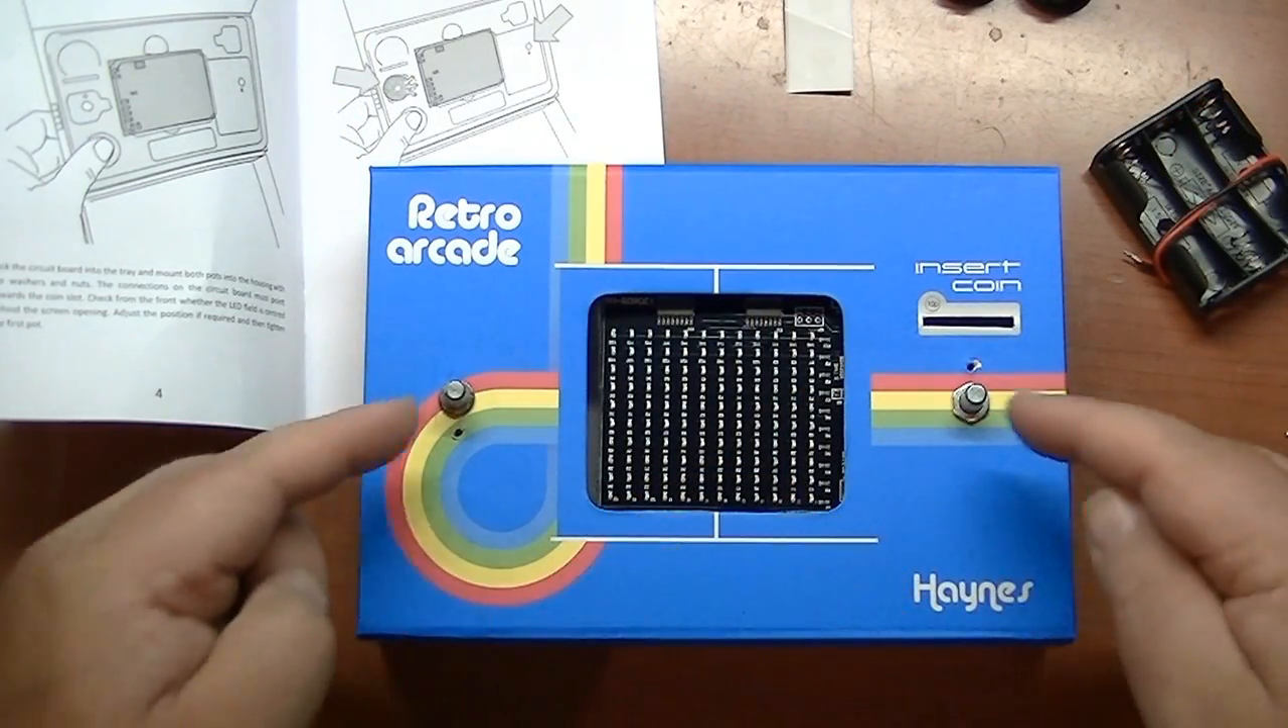We've got the display mounted in there and the two pots.